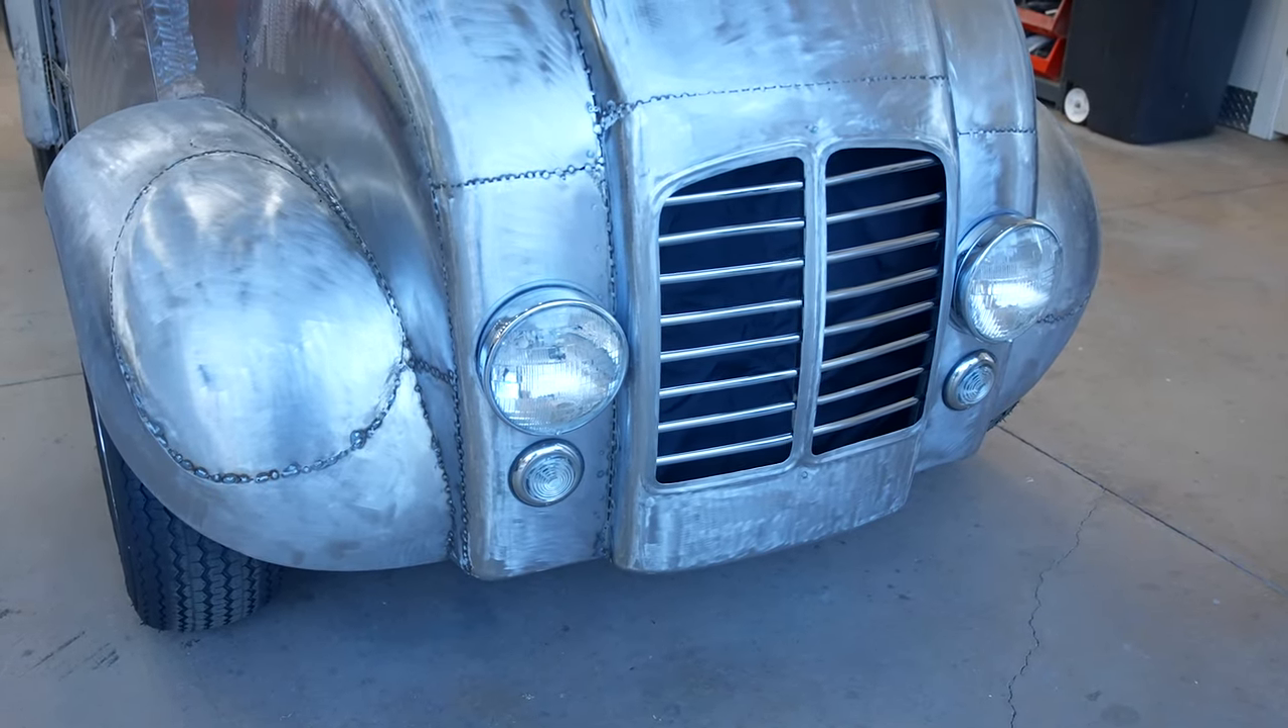I've got the headlights placed, park and turn signals, and the grill, which wasn't in before.